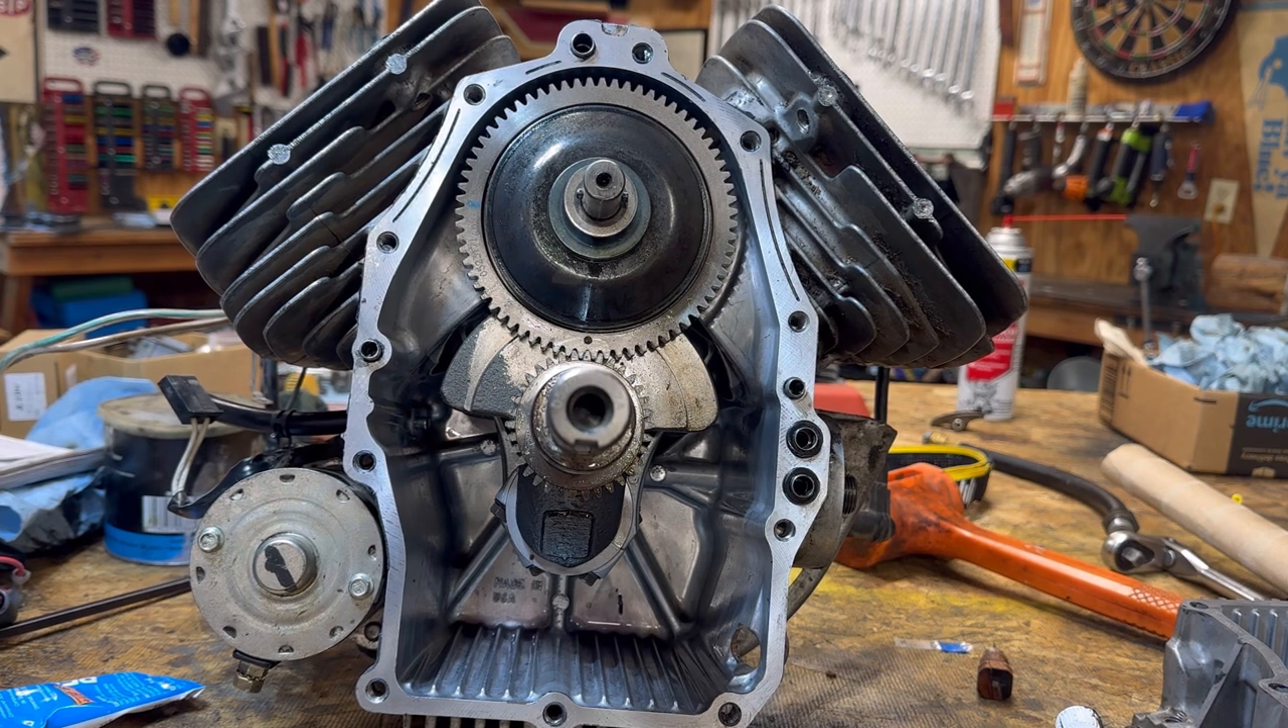I know it feels like I'm teasing you because I am teasing you right now, but we have a couple more items to cover before we put the cover on the engine.